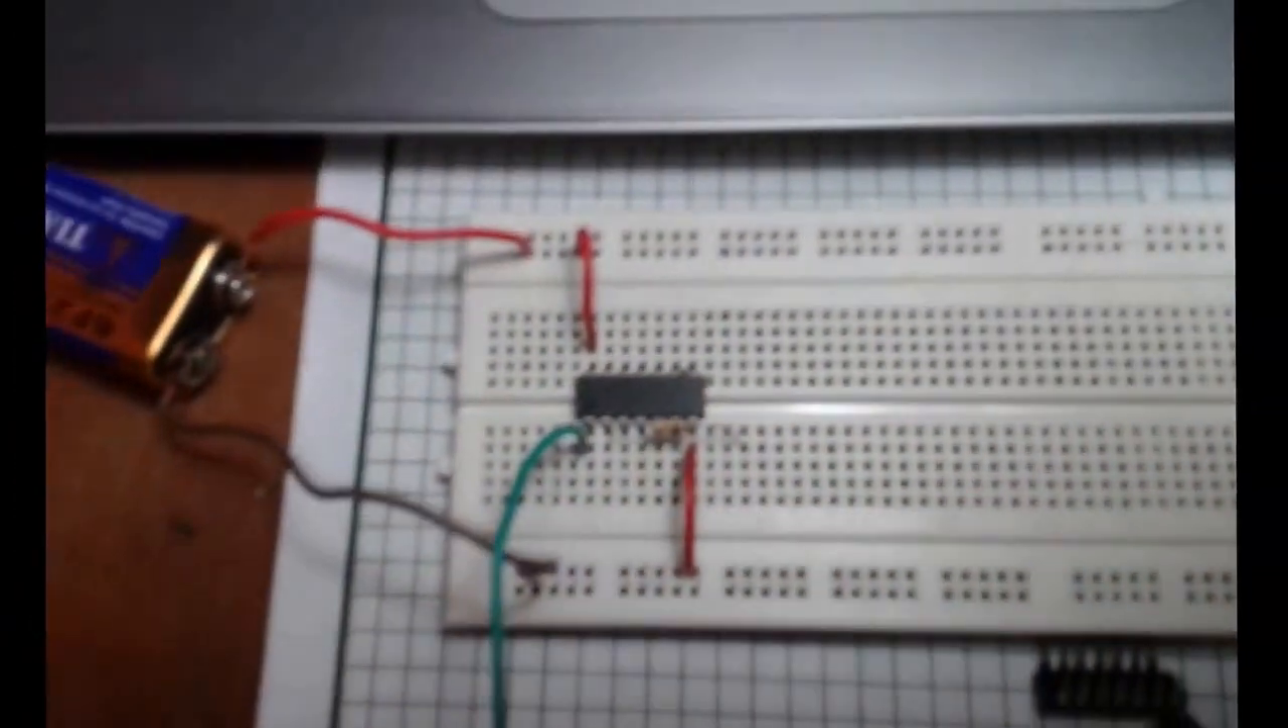Okay we're done connecting the battery.